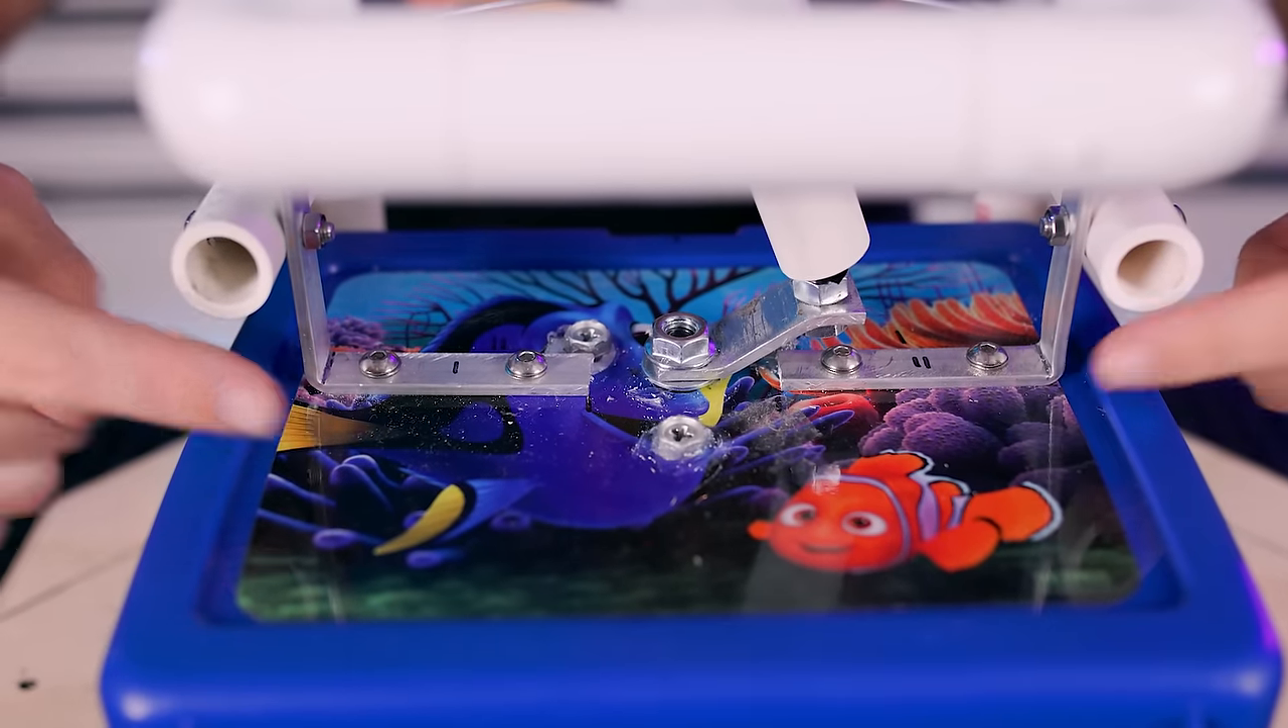The brackets got bolted onto the lunchbox the same way we bolted on the motor.